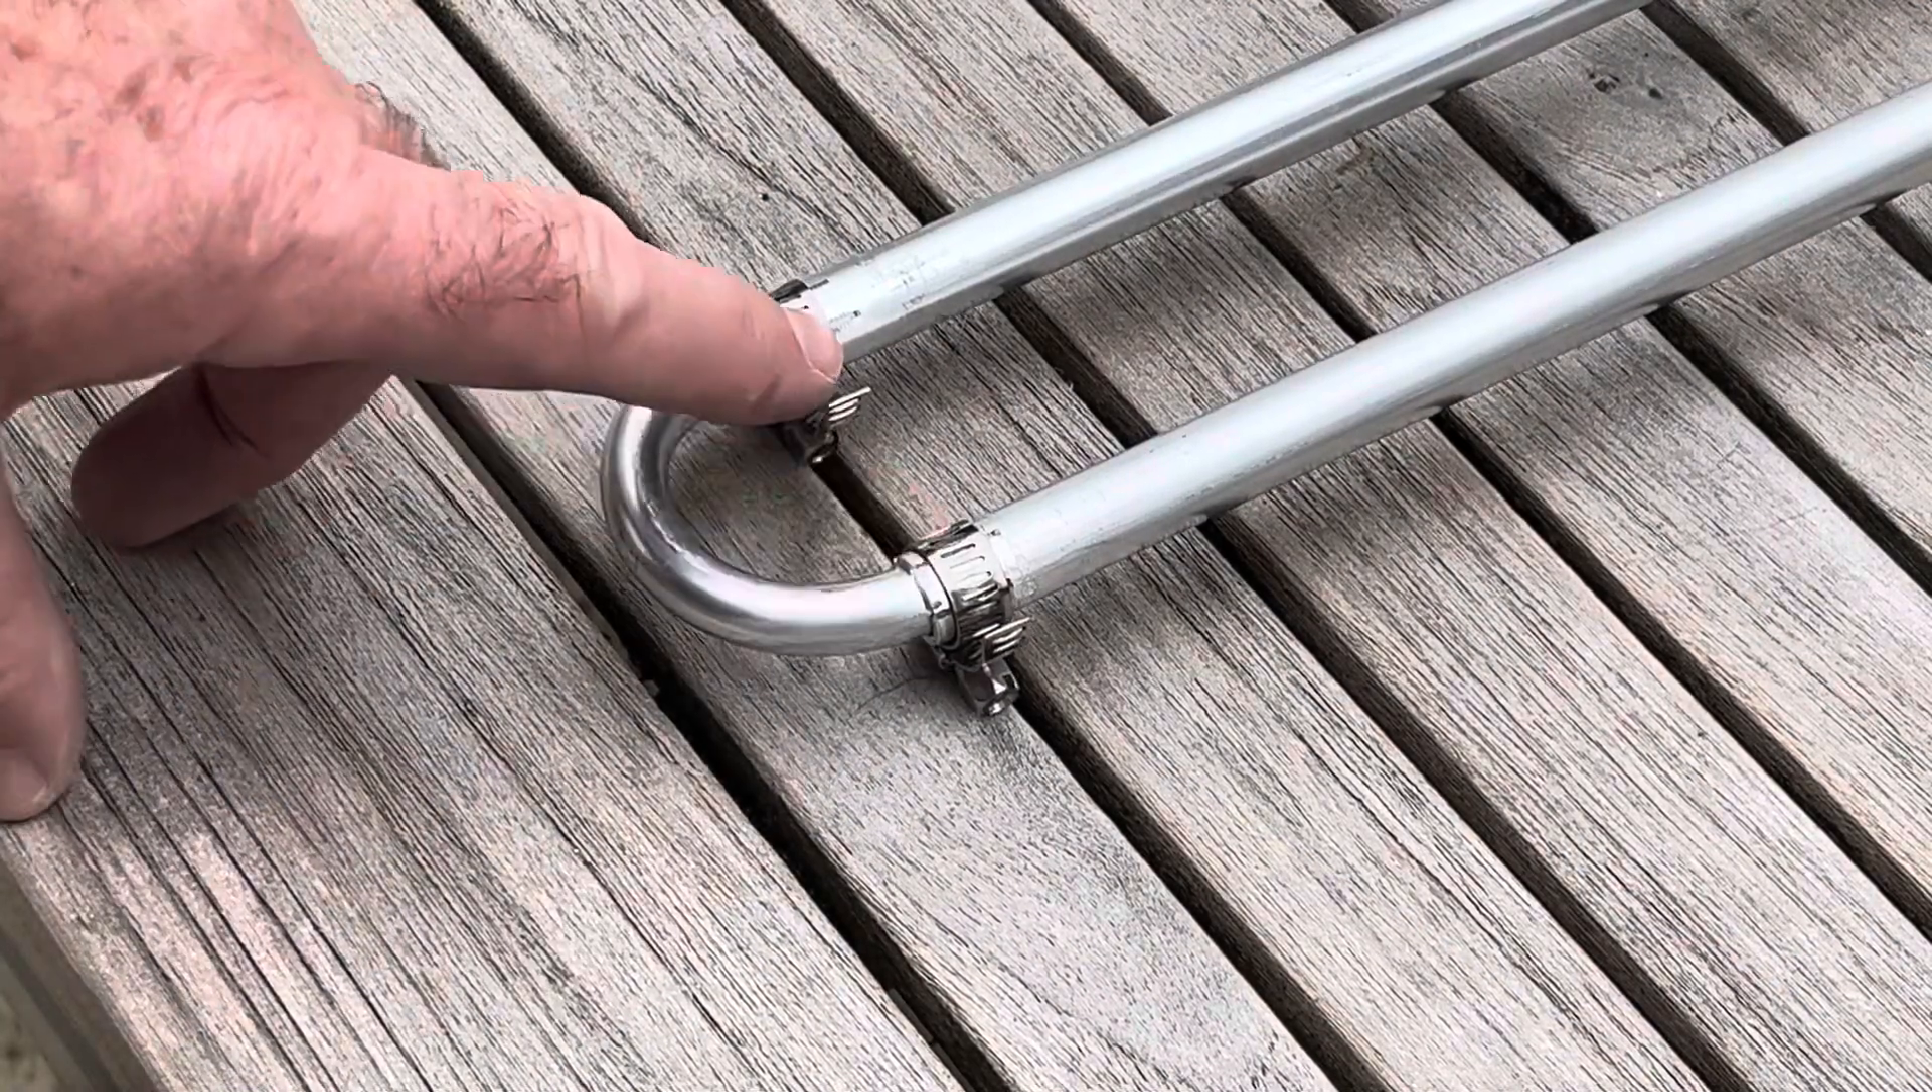So here we've got the hose clamps in position on the end of the dipole with the trombone element.